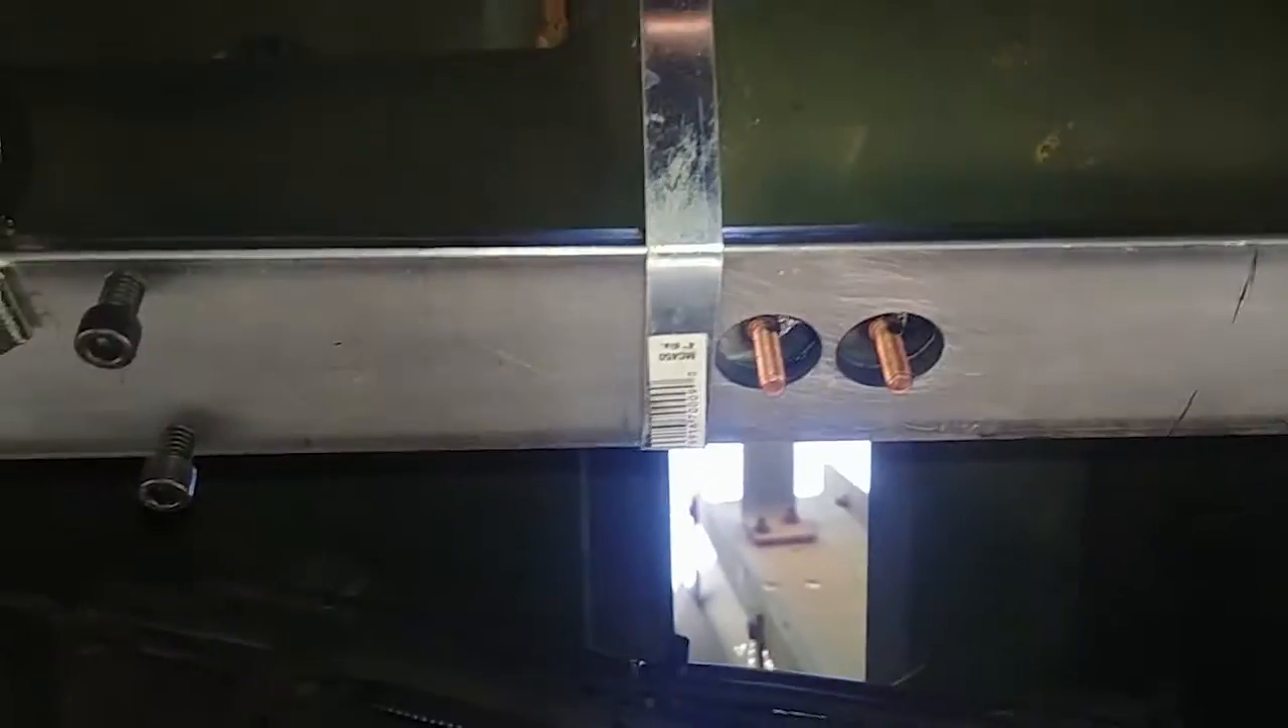Now we have two nice studs where we're going to attach our telemetry.